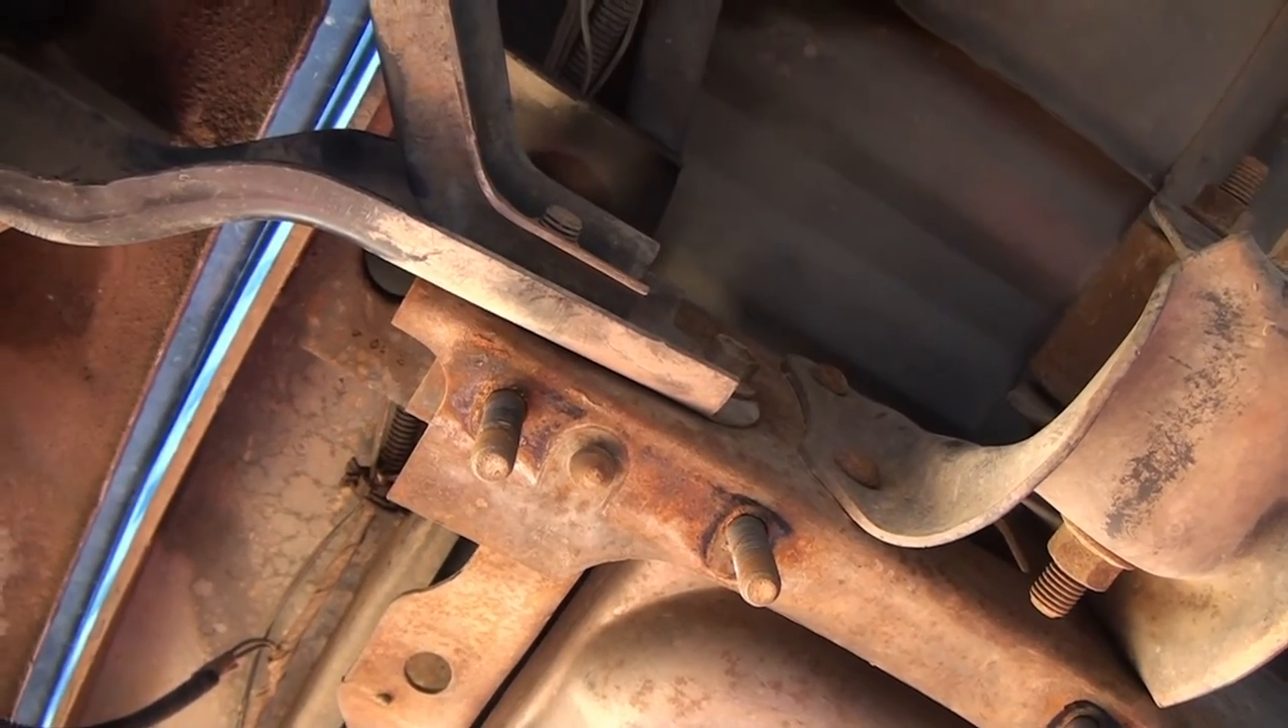These are the bolts I left hanging for the receiver hitch.